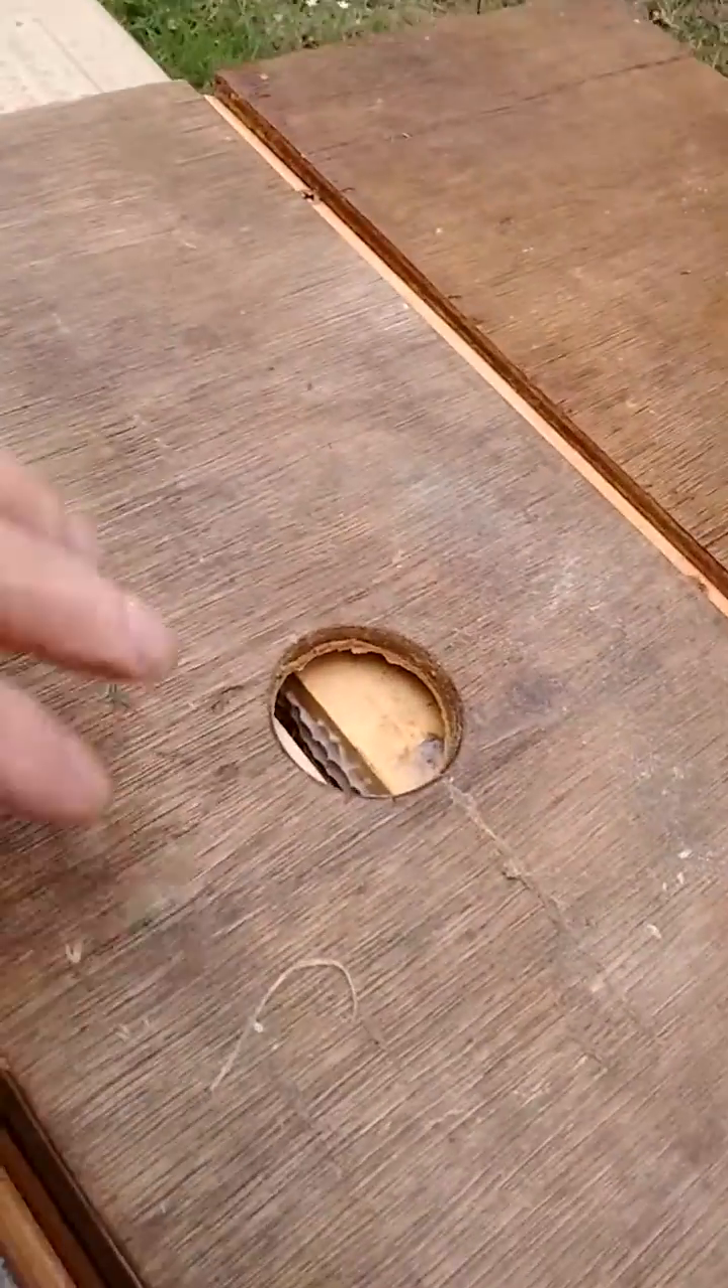Okay, so there's the top boards in place.